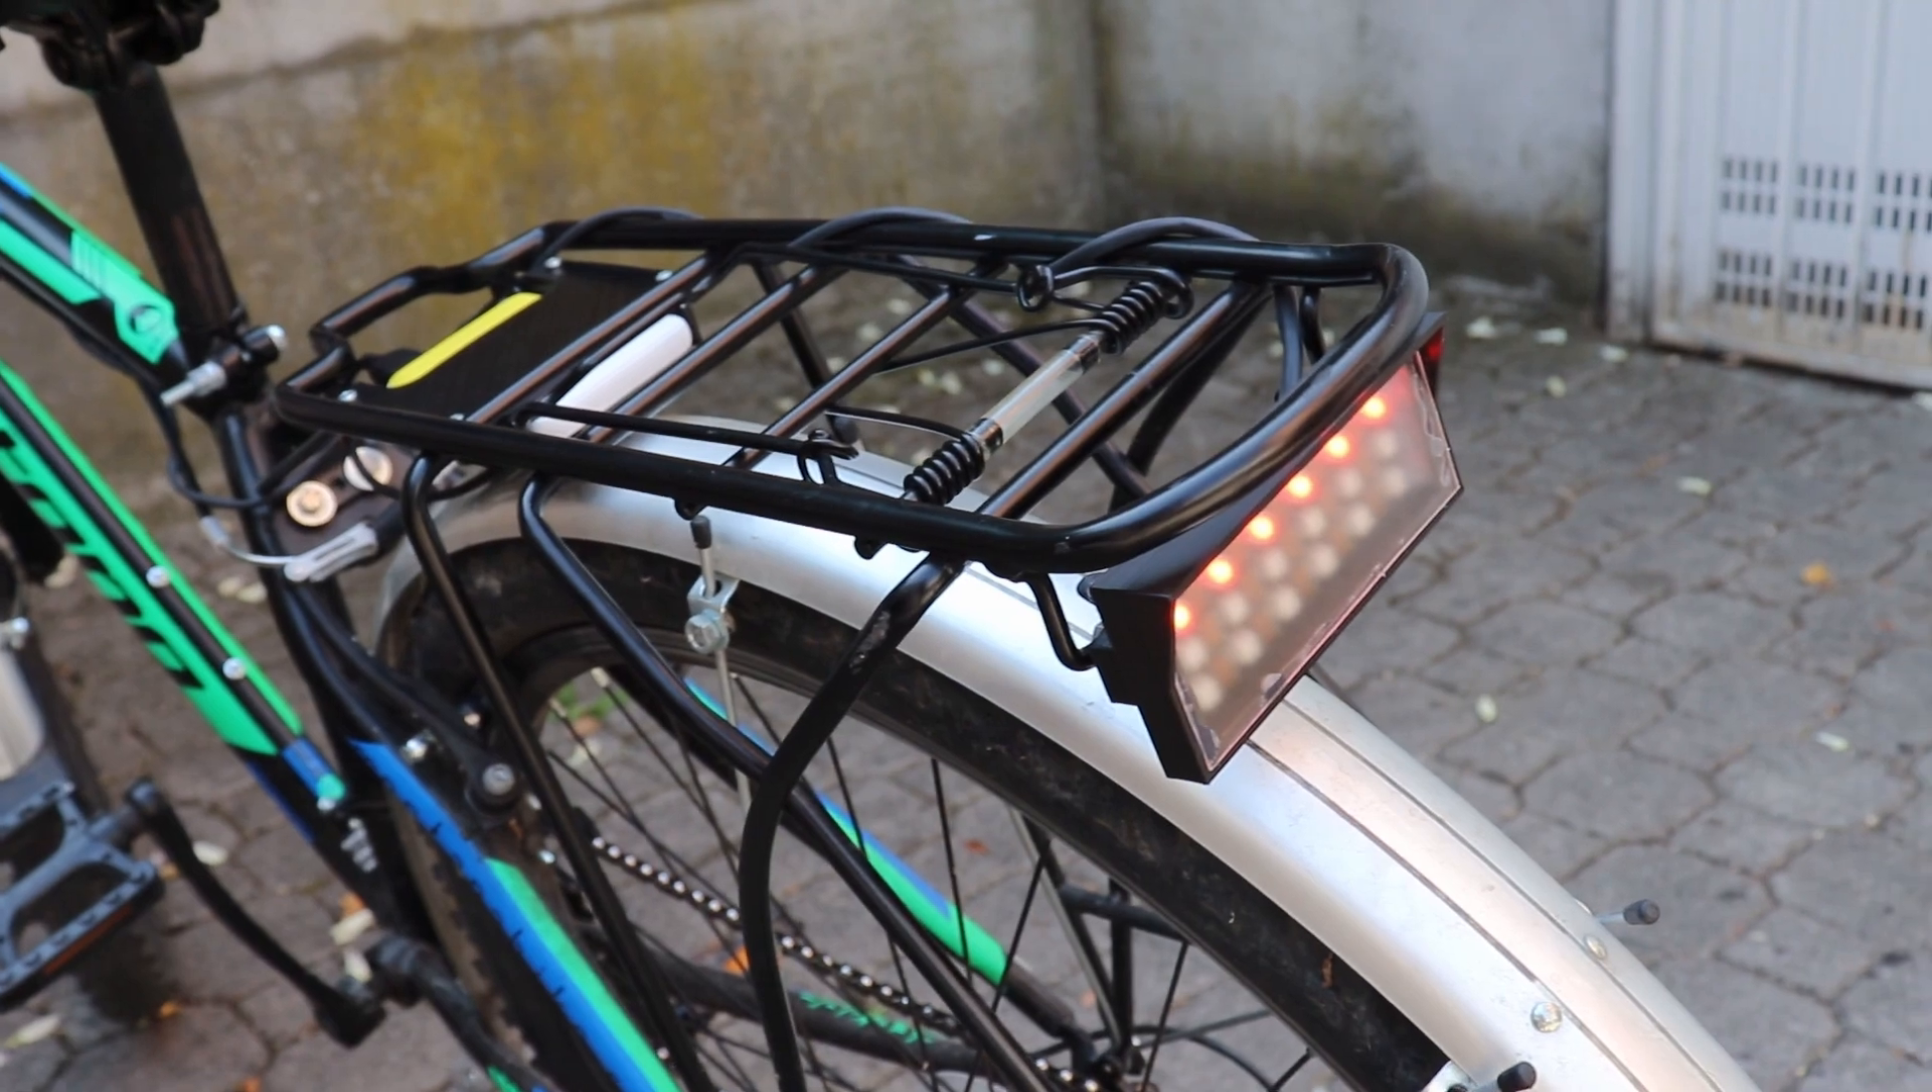Abbiamo finito di montare i fanali e come vedete esteticamente non sono bruttissimi.